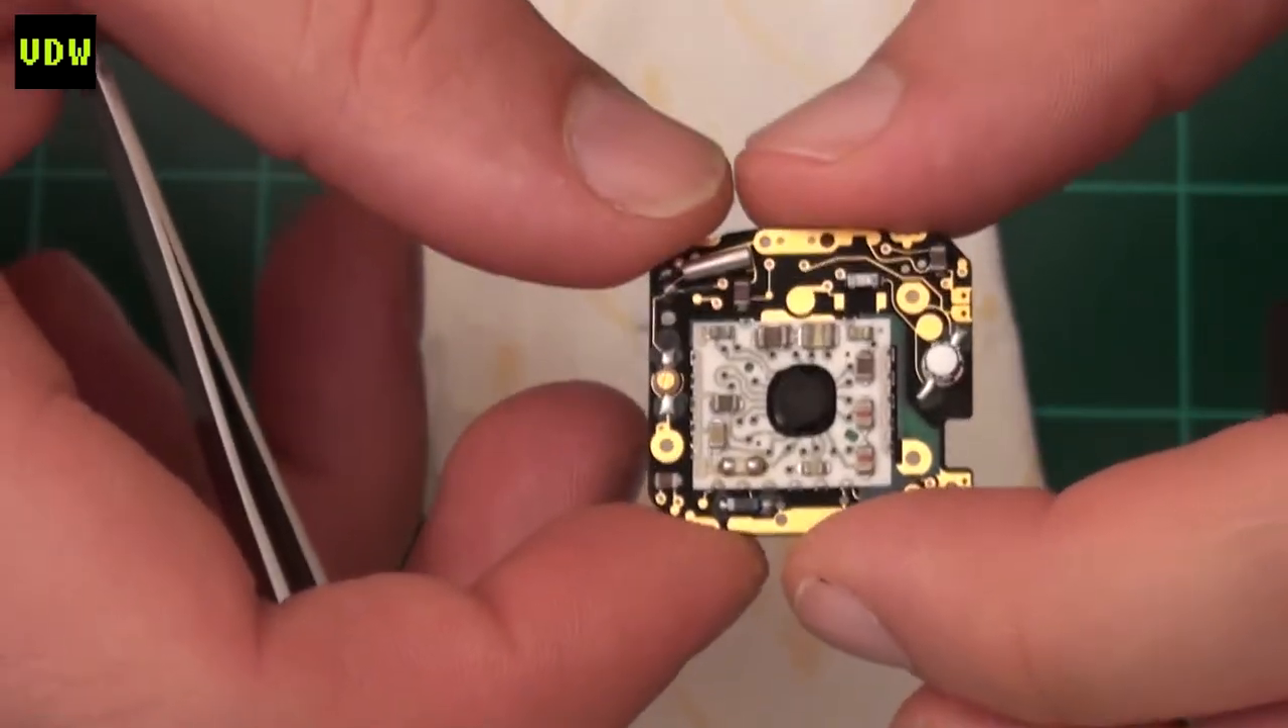And there you have the module stripped down.